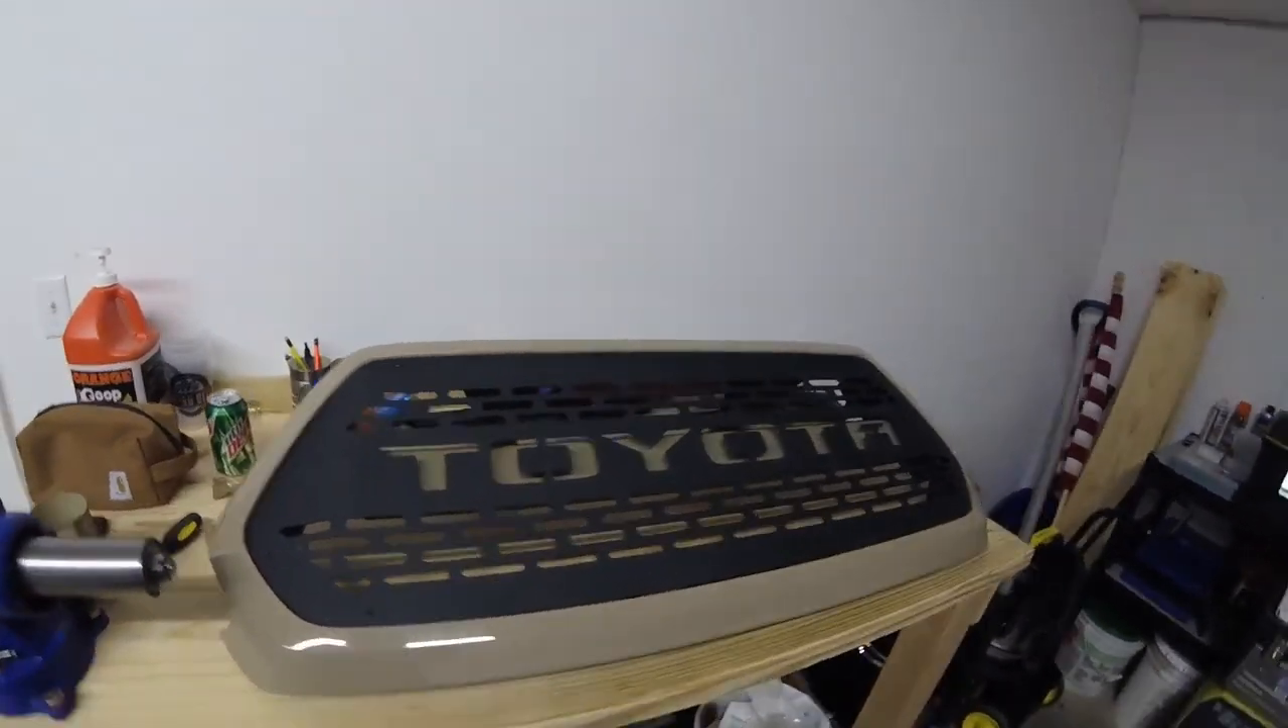So as you can see, we do have the entire insert in now and bolted up.